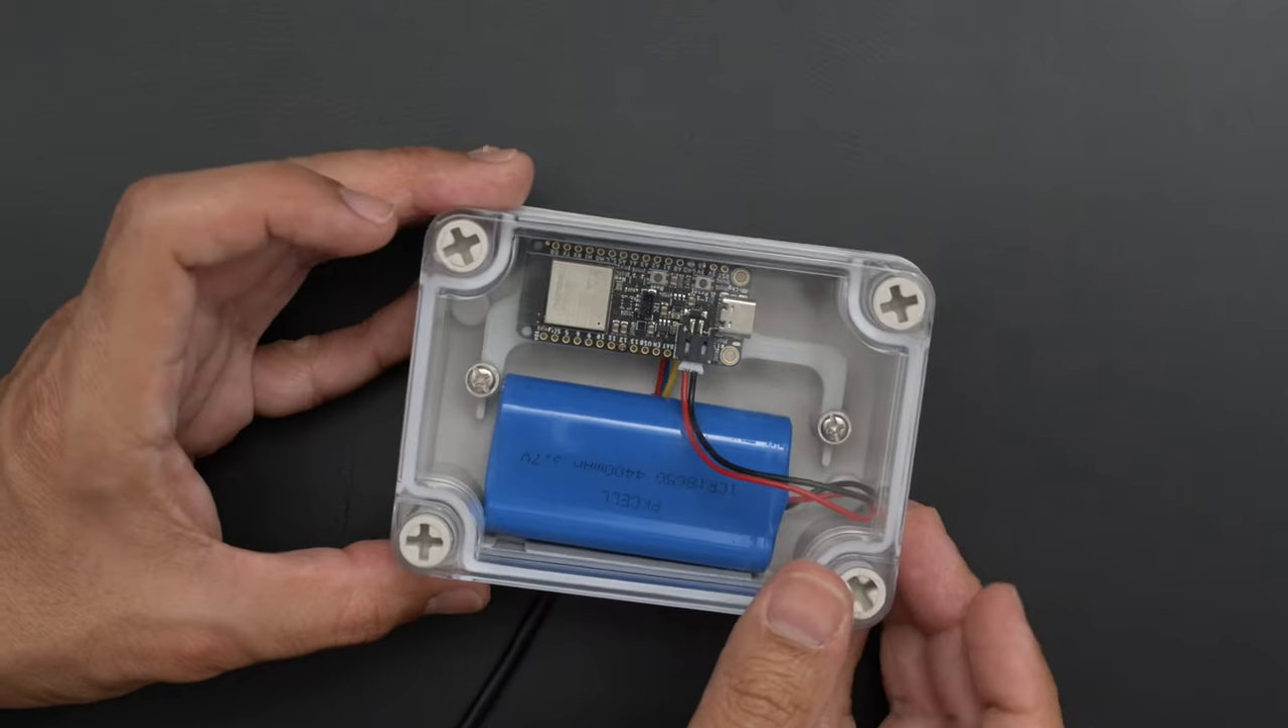This 4400 mAh LiPo battery fits nicely in the enclosure and plugs directly into the Feather's battery port.